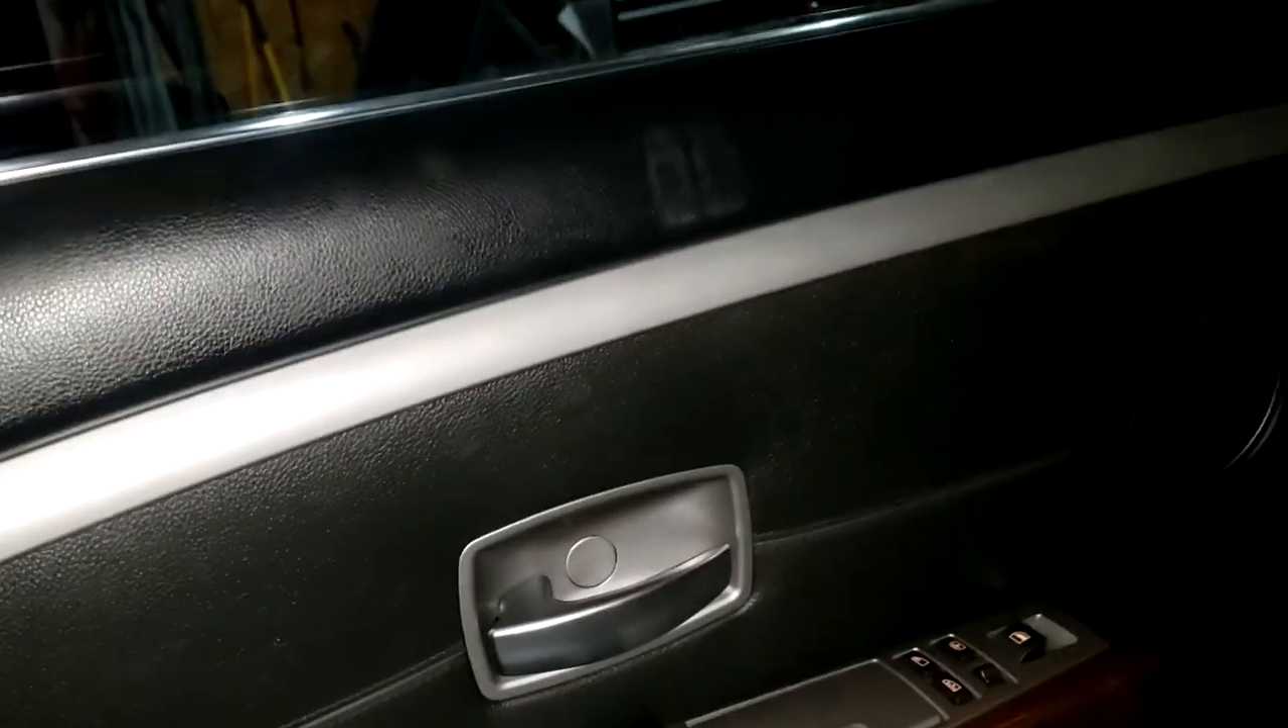Okay so now i got now i got the door panel put on.